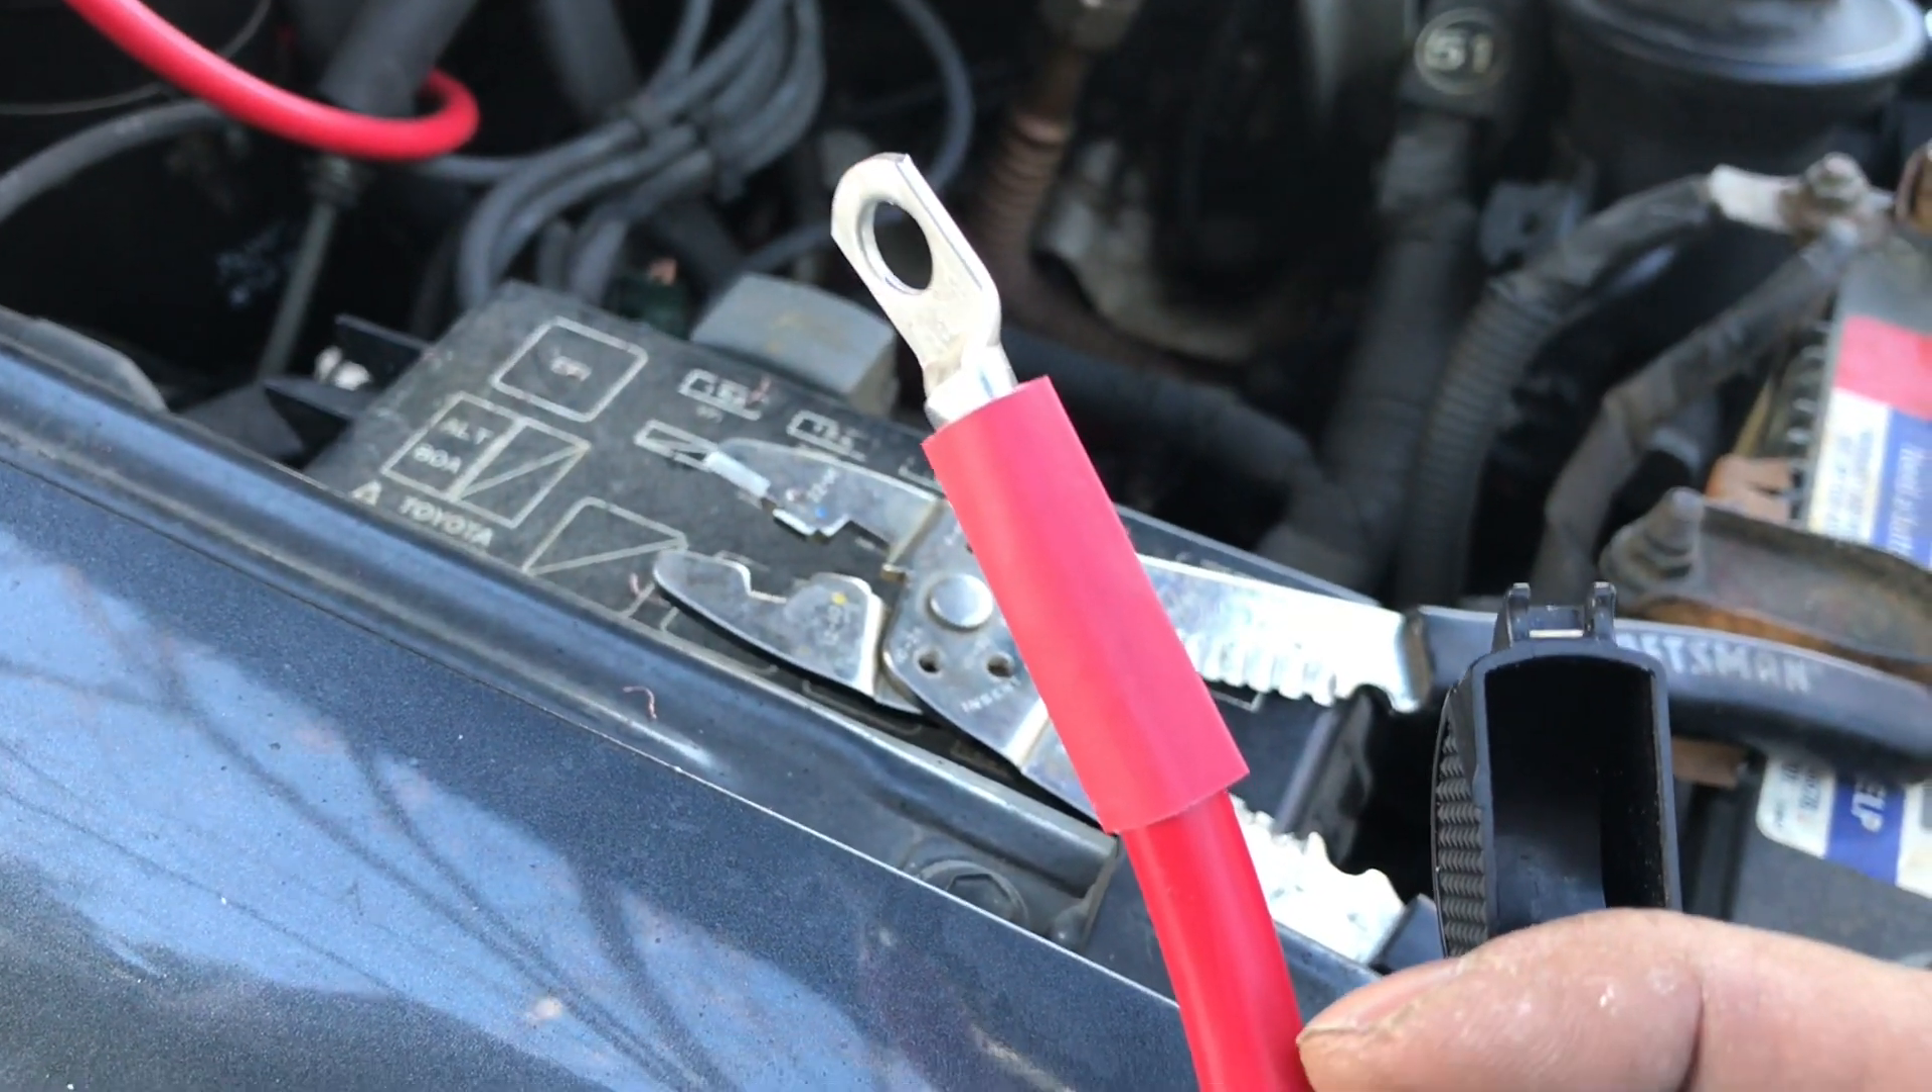Okay, I got the heat shrink wrap on.